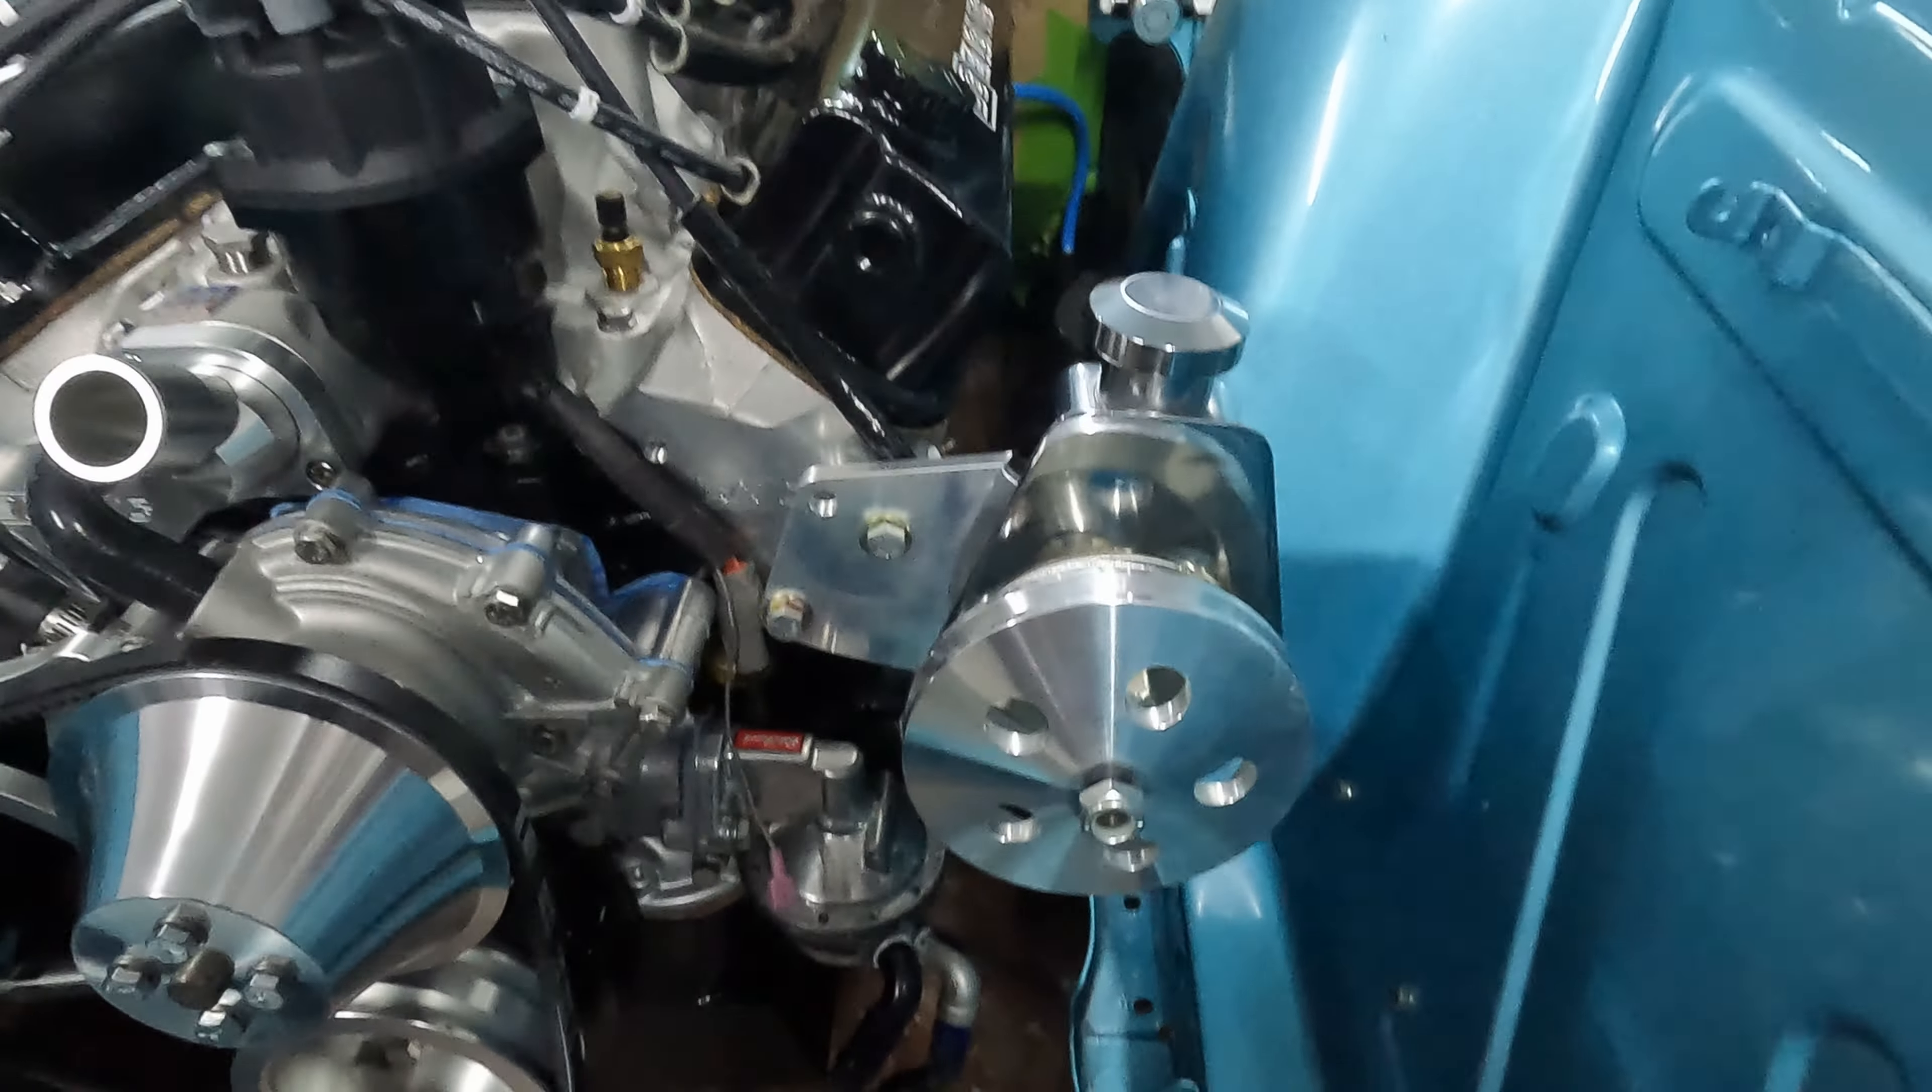Got the power steering system all up and in i don't have any of the hoses run yet.